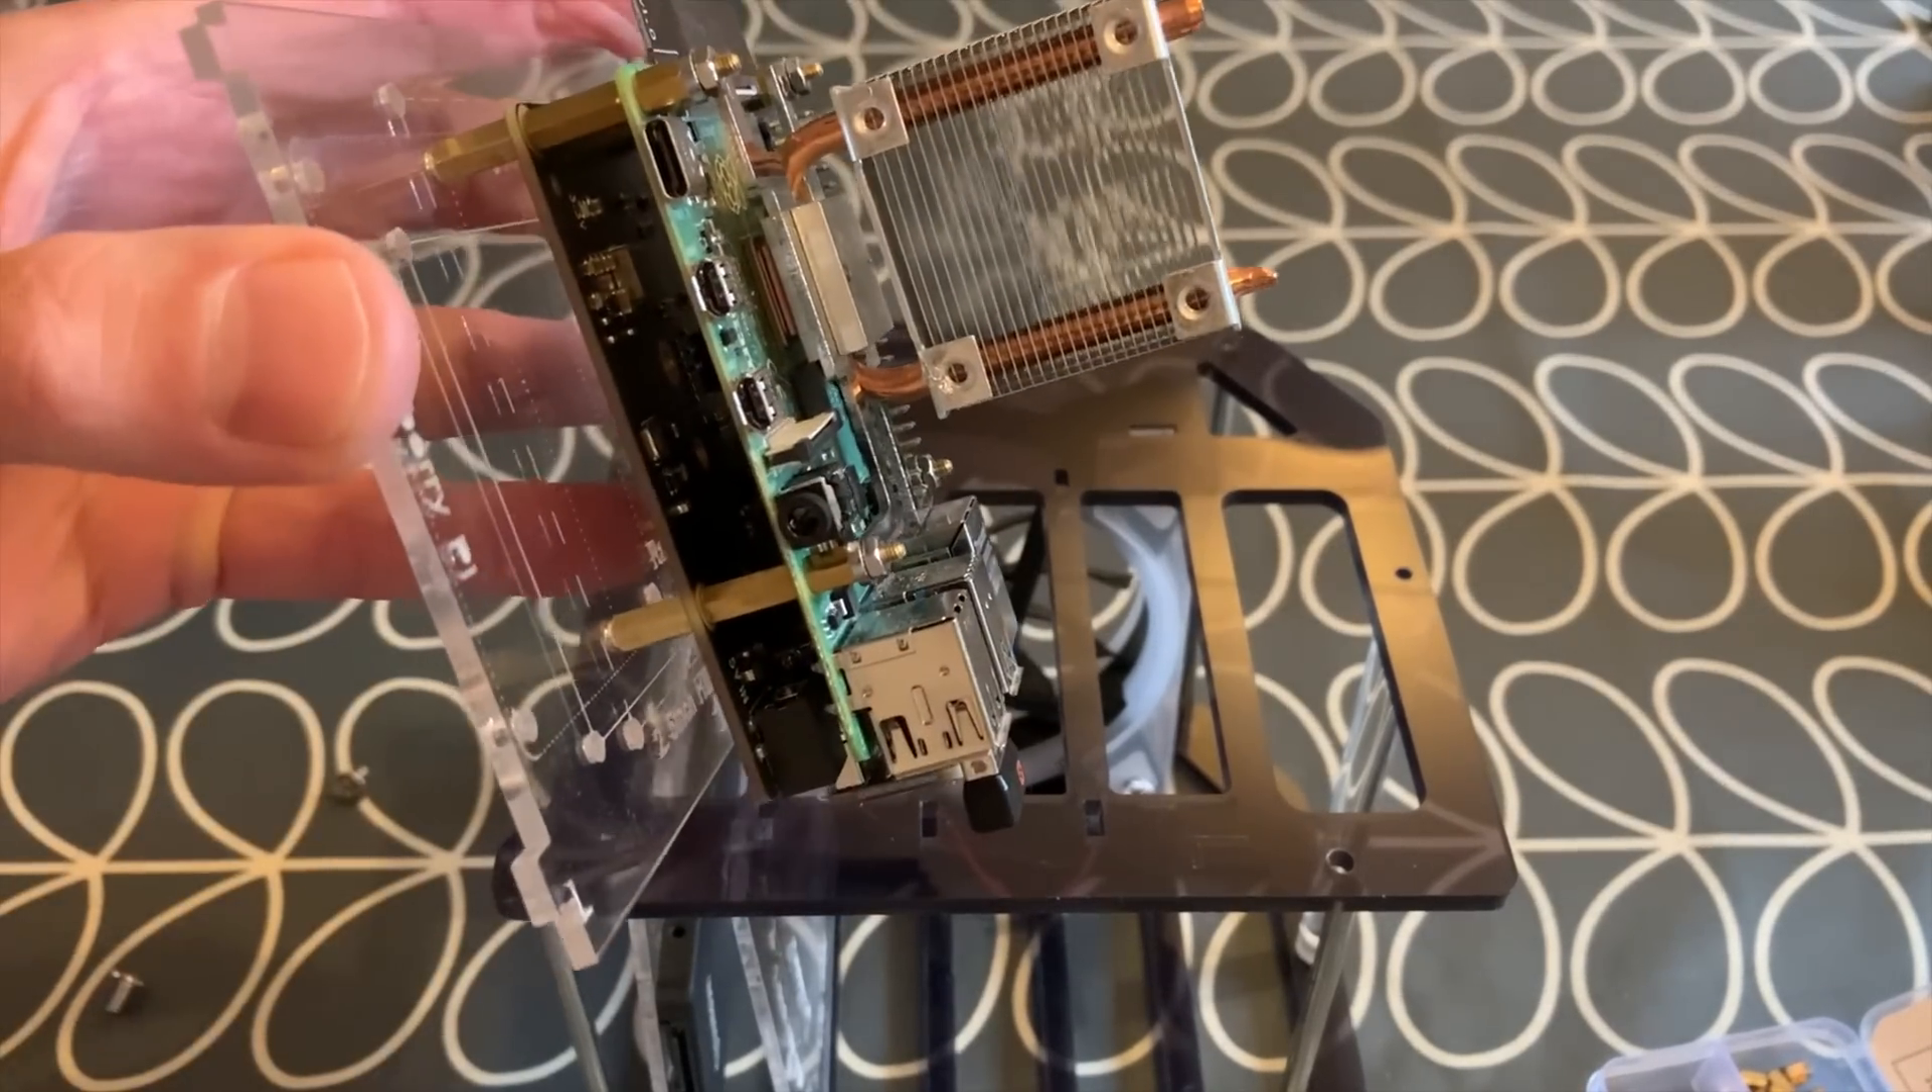I've got my ice tower cooler on the top.